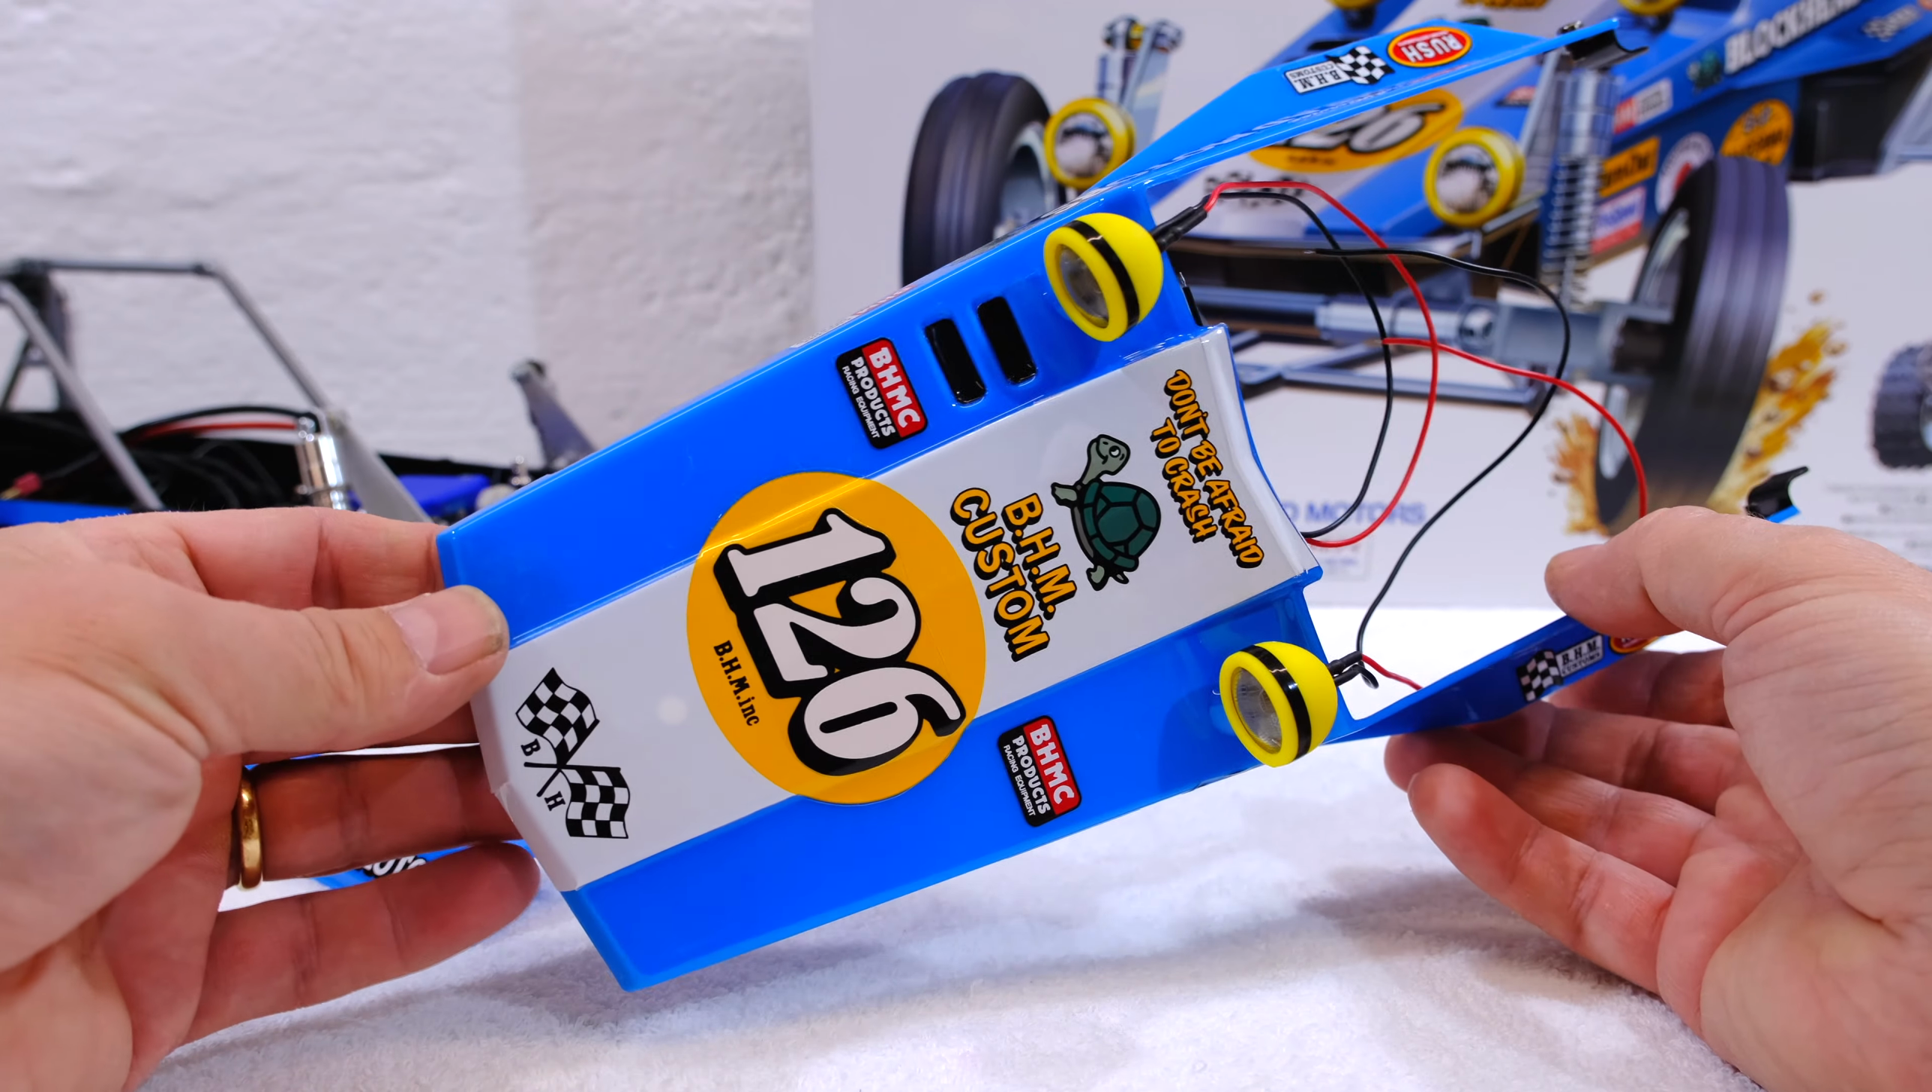As you can see all the decals are added.